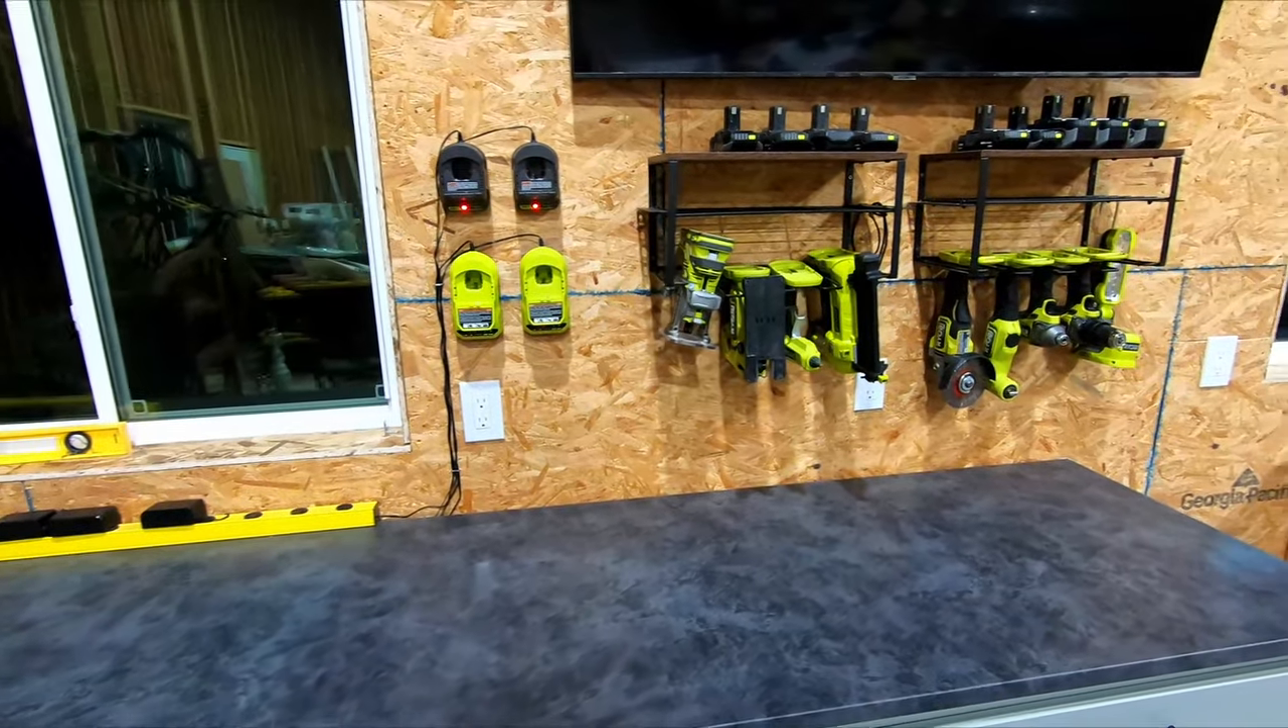Came through and finished my tool wall here added four chargers that i had for the ryobi system and then these two racks that i got off amazon.